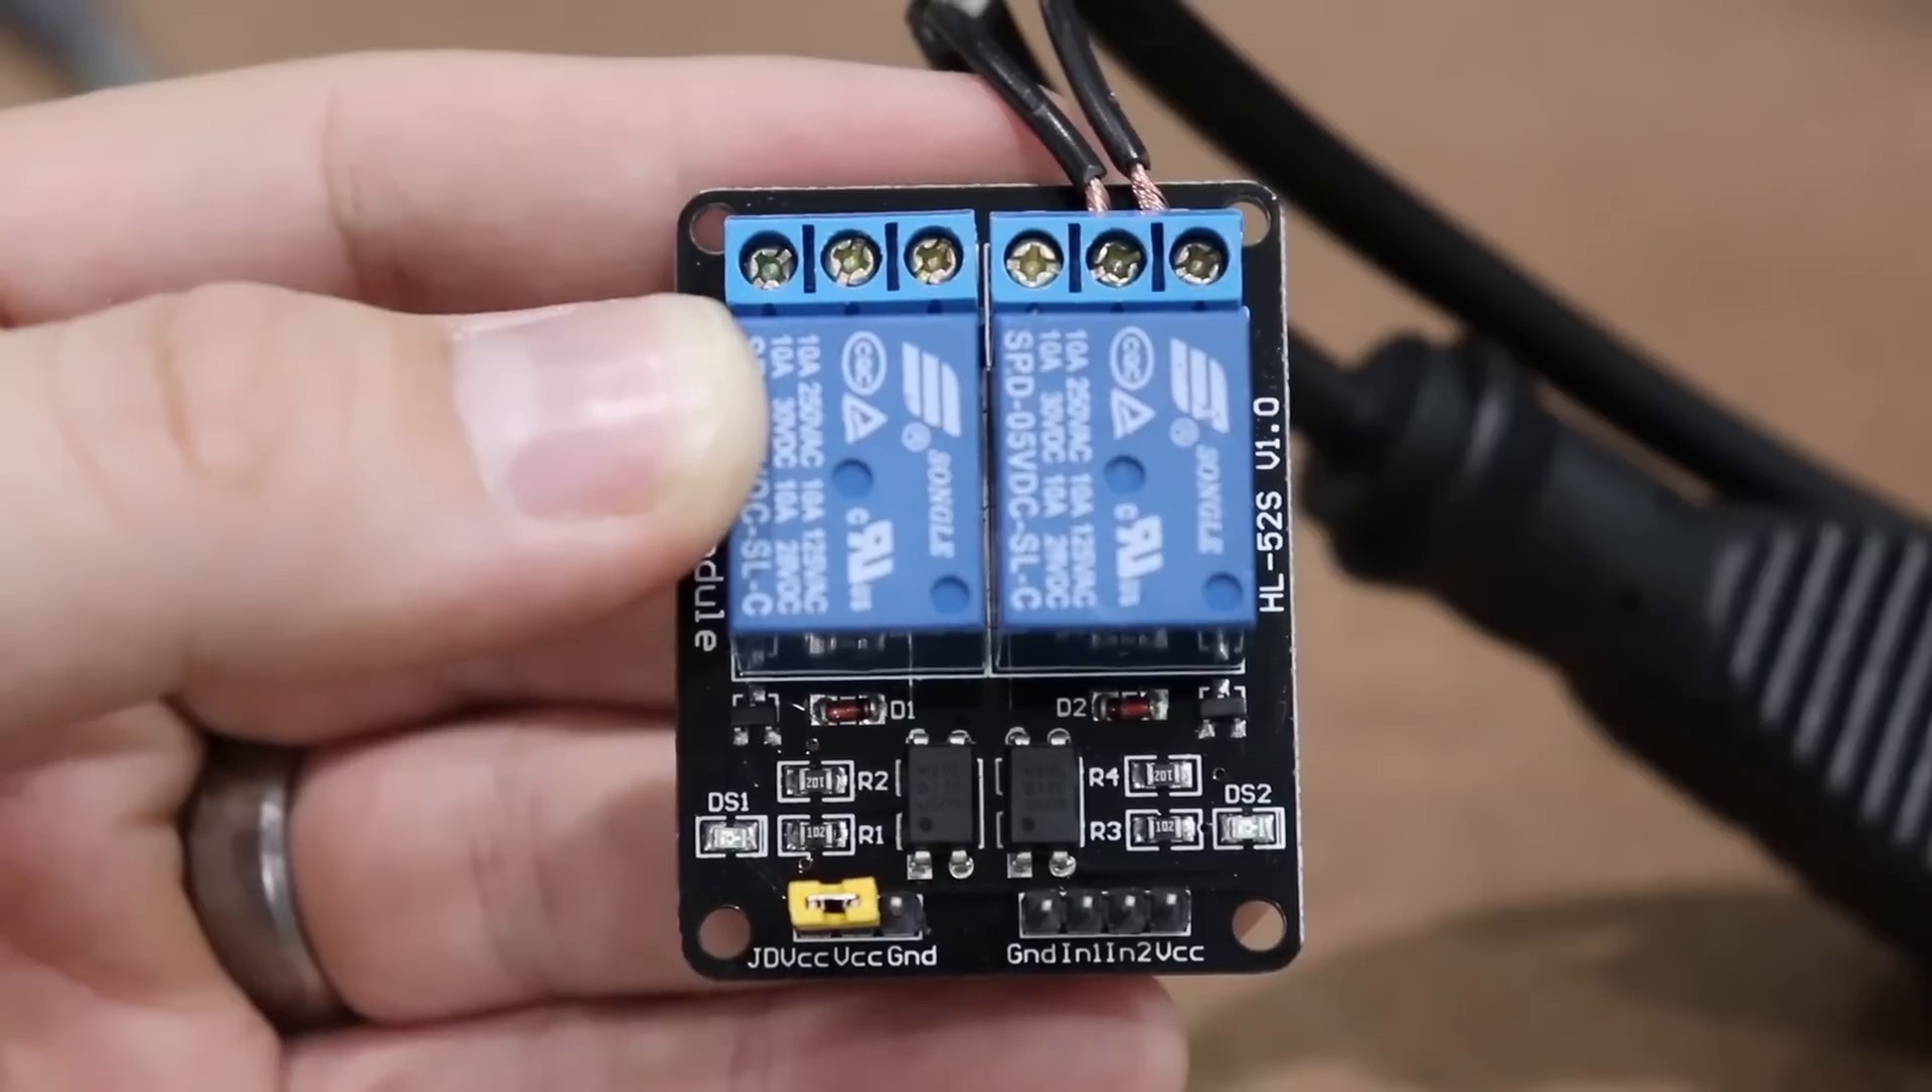We have the two black wires screwed in up top on the common terminal and the normally open terminal.